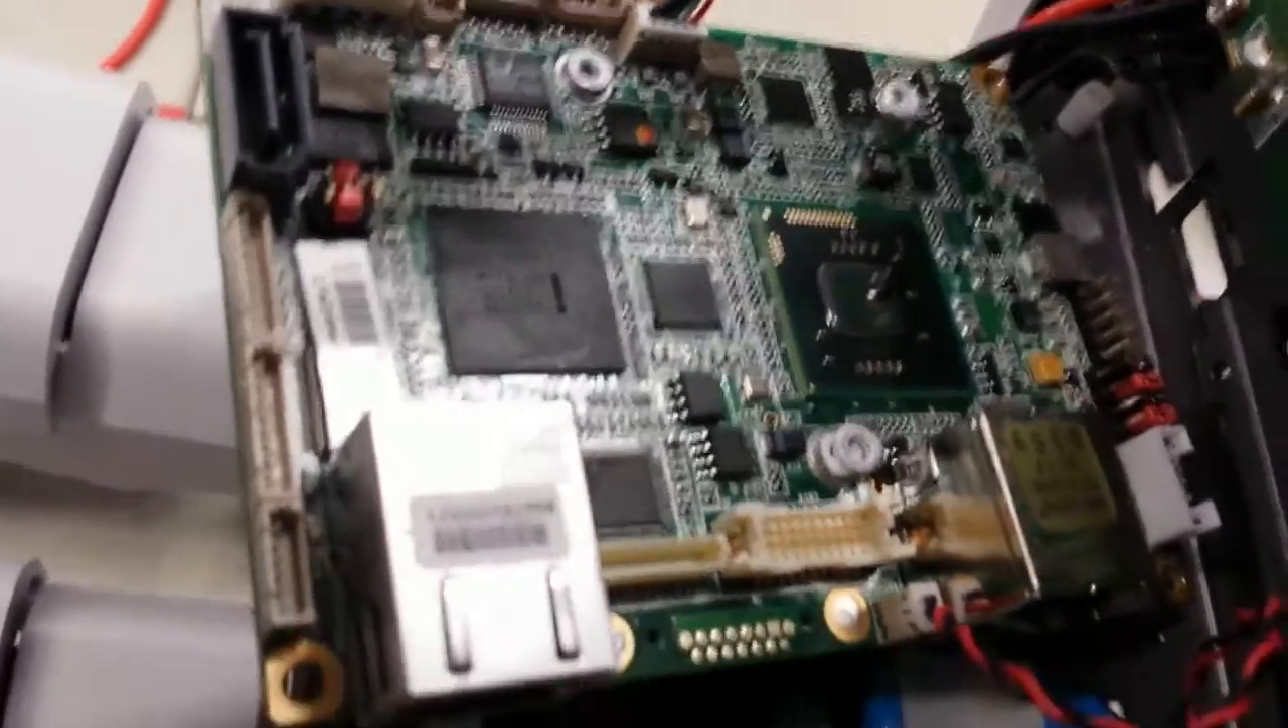Moving over, this is the new main processing board with the heatsink removed.